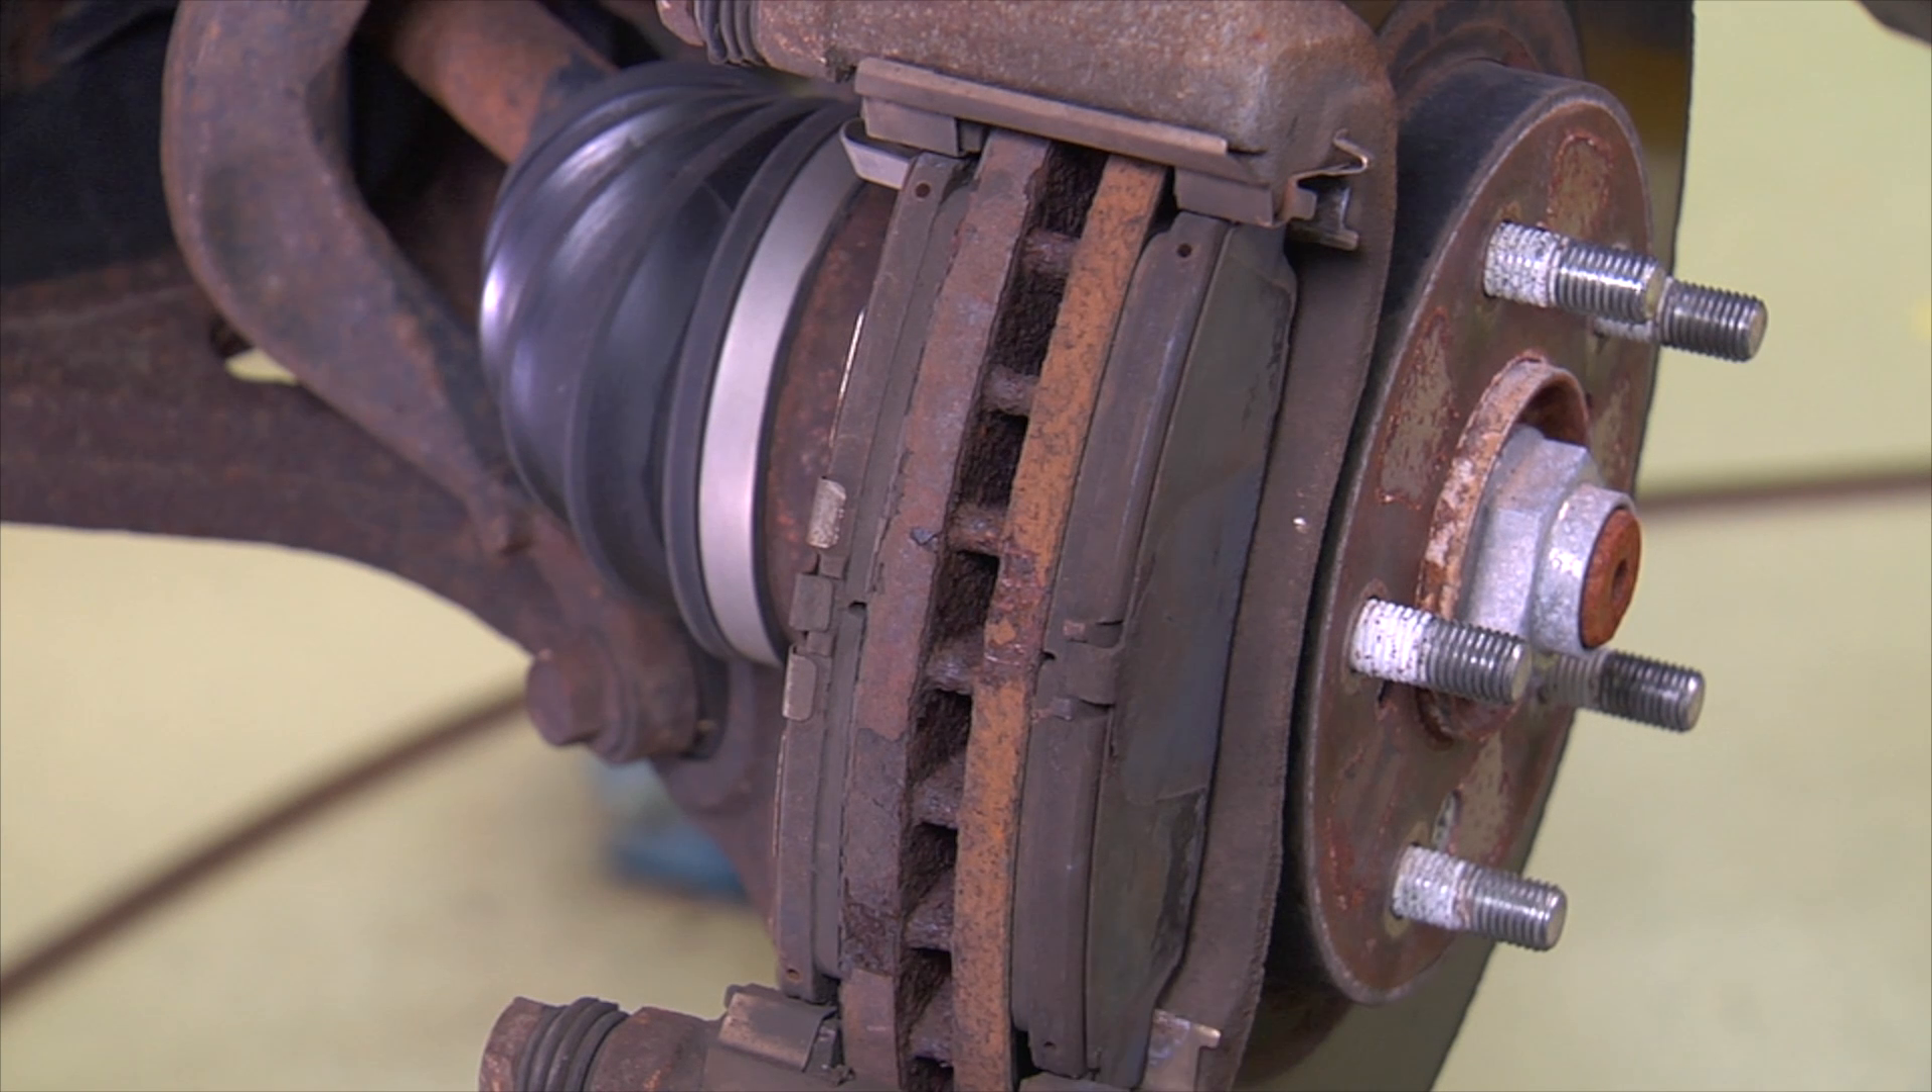Now the pads are exposed in the bracket.